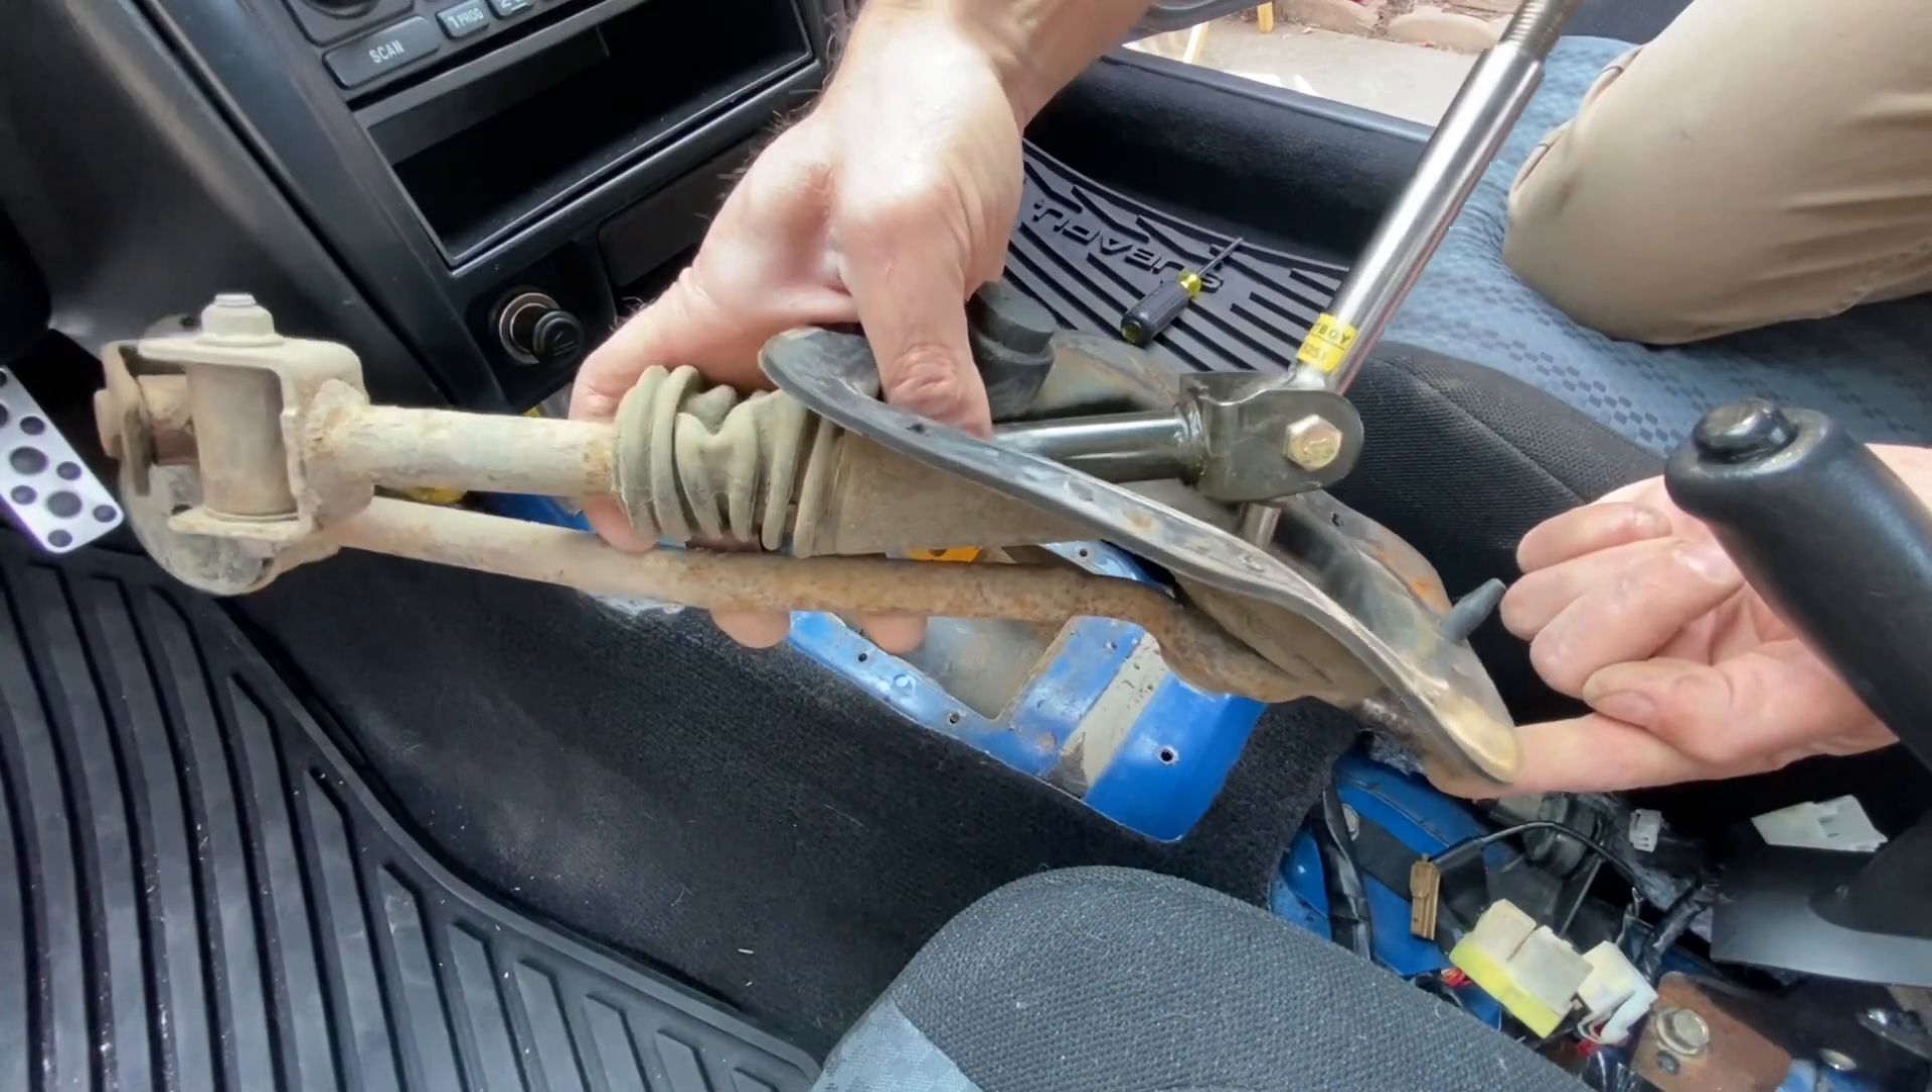There's the entire shifter assembly pulled out through the top half through the cabin of the vehicle.